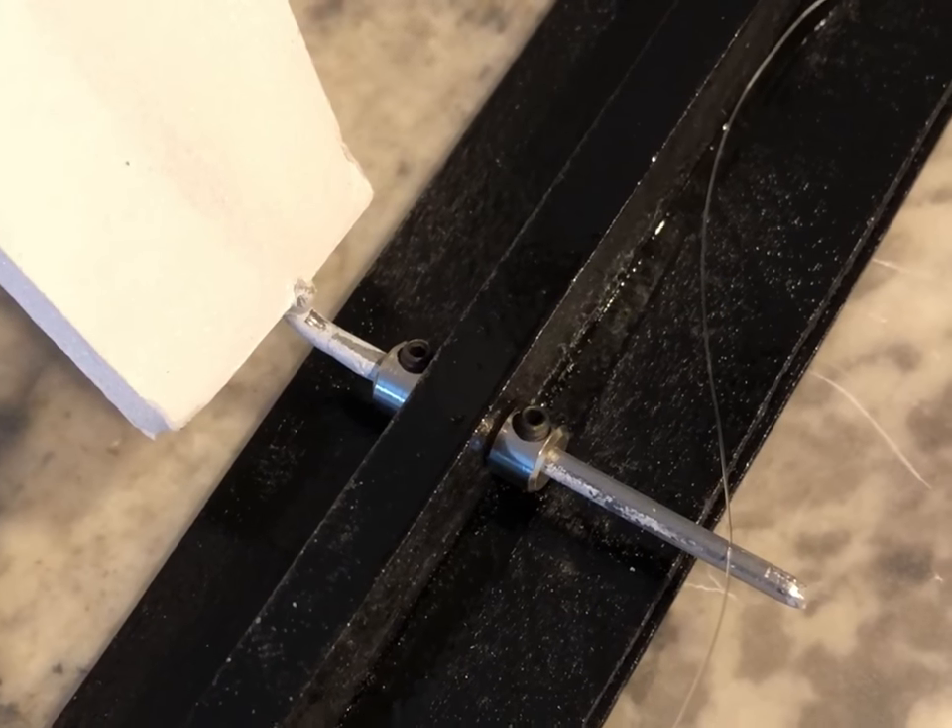Okay, I've got the skis painted and mounted on the plane. You can see that I used some wheel collets to keep the skis on the axle itself.